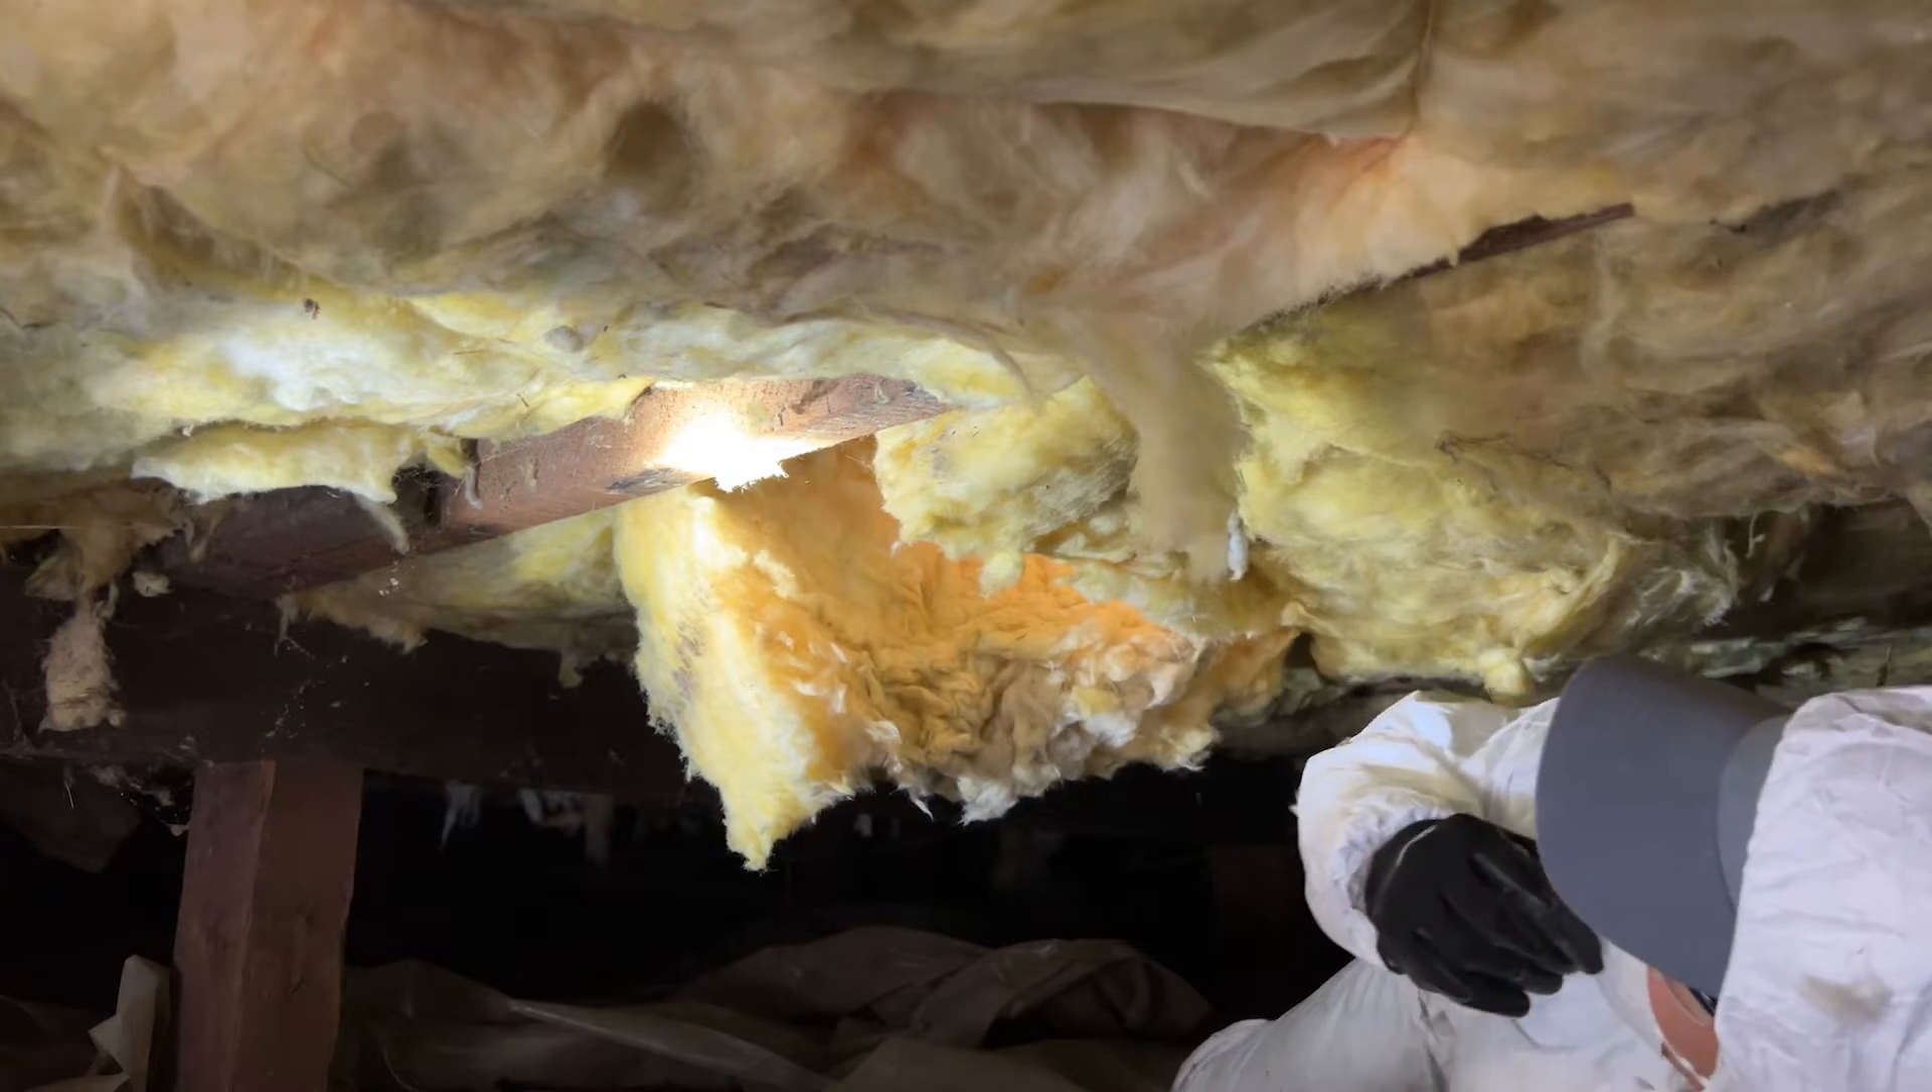Some of the insulation has started to fall down and it's not completely in contact with the floor above it.